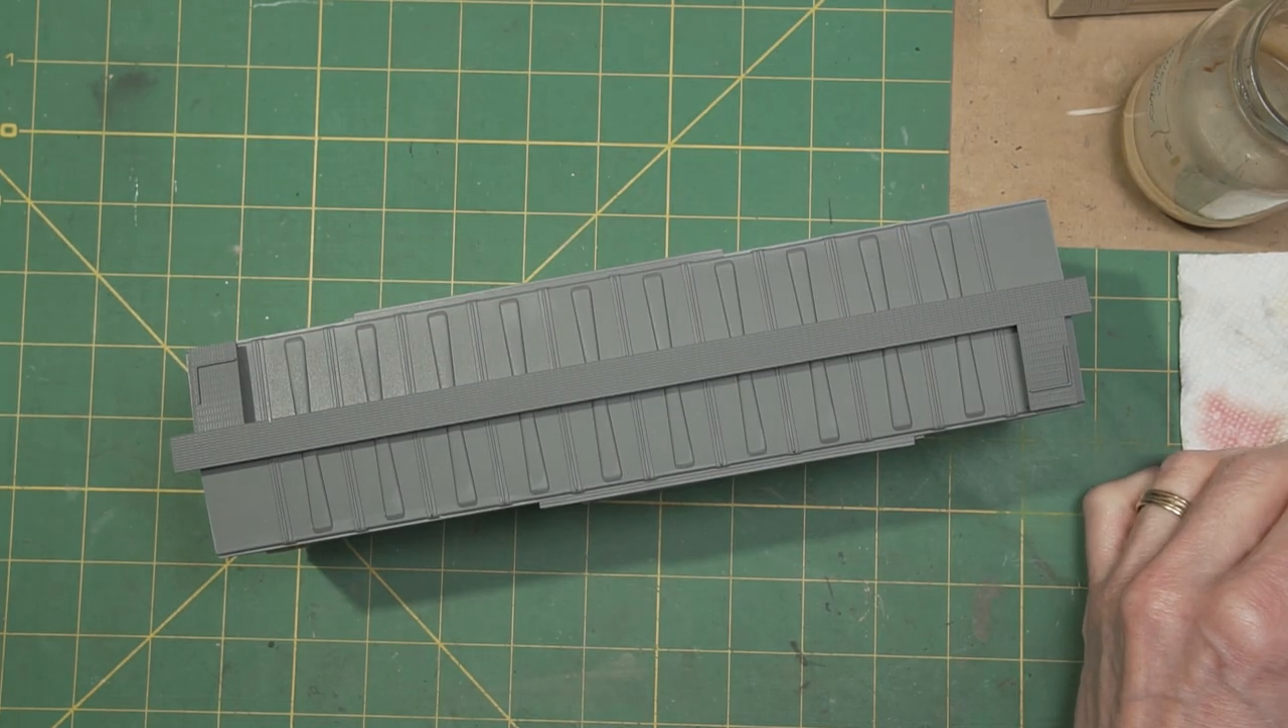I've reattached the roof walk so I can paint it more easily without holding it, so I'll take a little bit of the enamel on the flat brush and start brushing it on the roof walk.